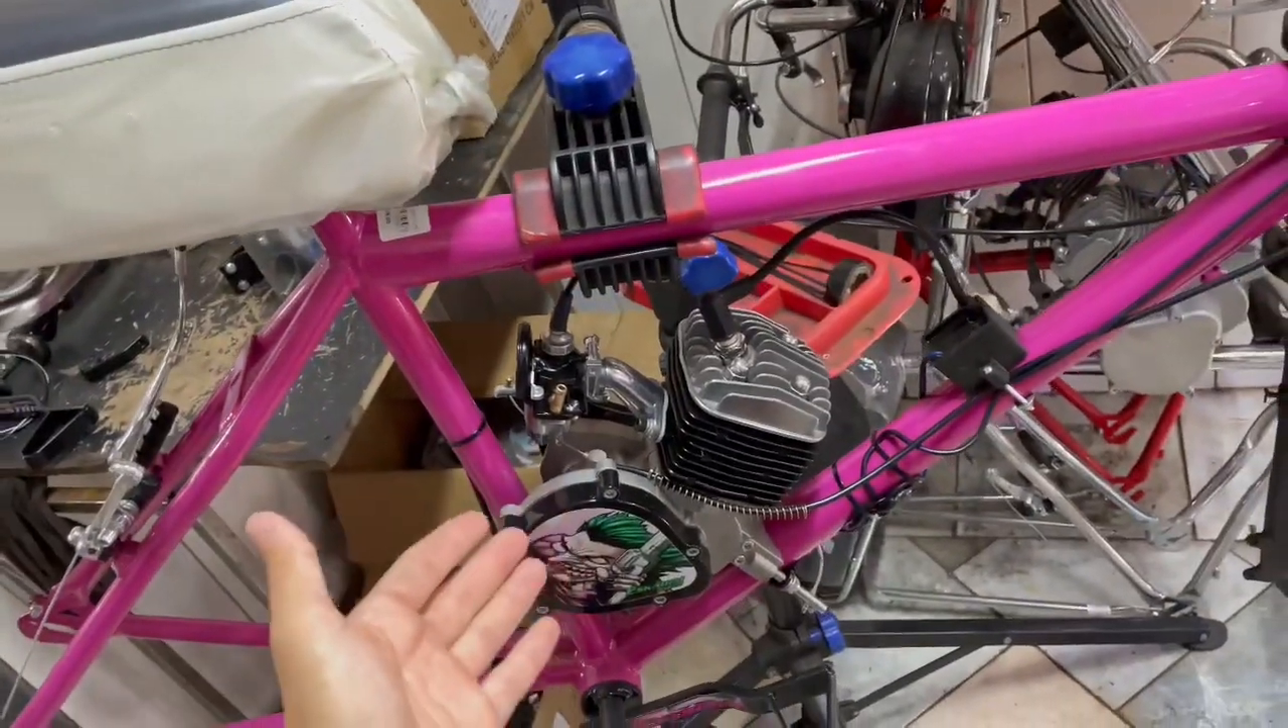Já coloquei as tampas. Já coloquei o motor na bicicleta.